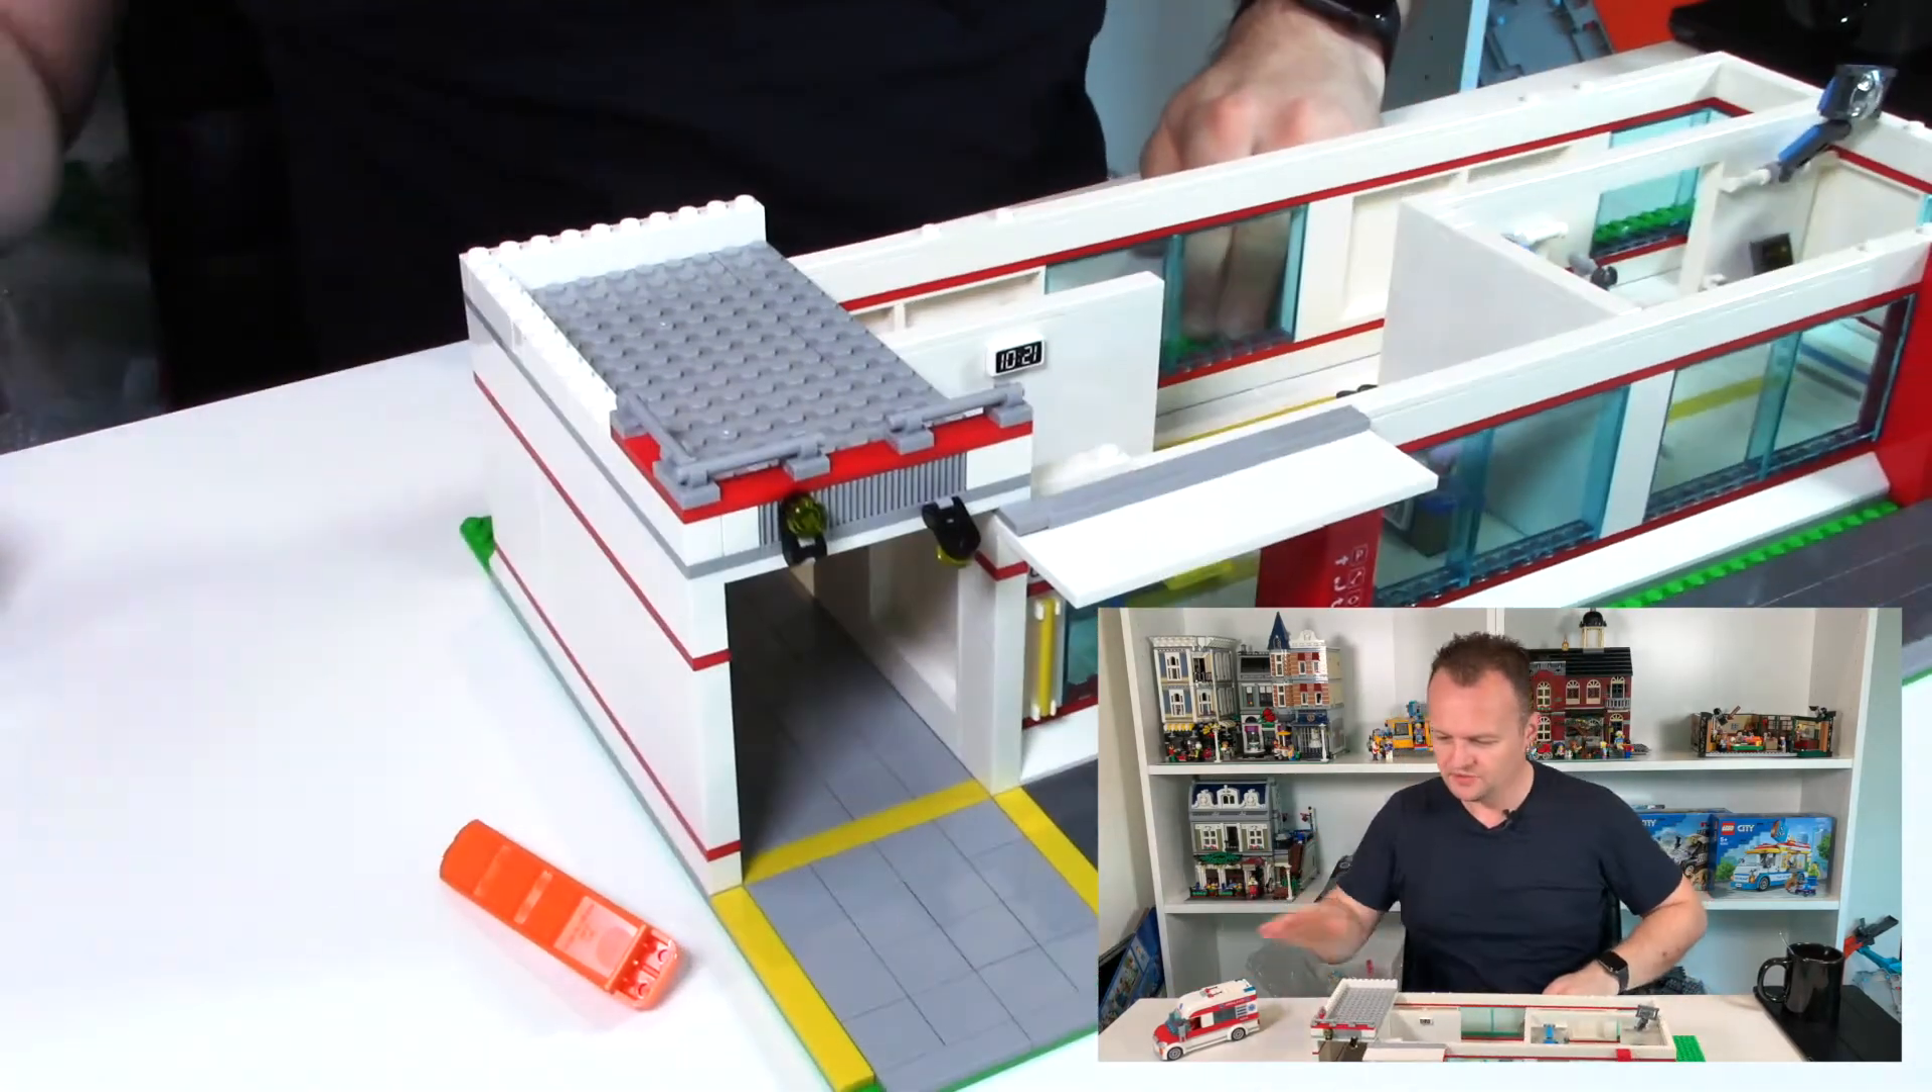So we've got the roof on the garage.